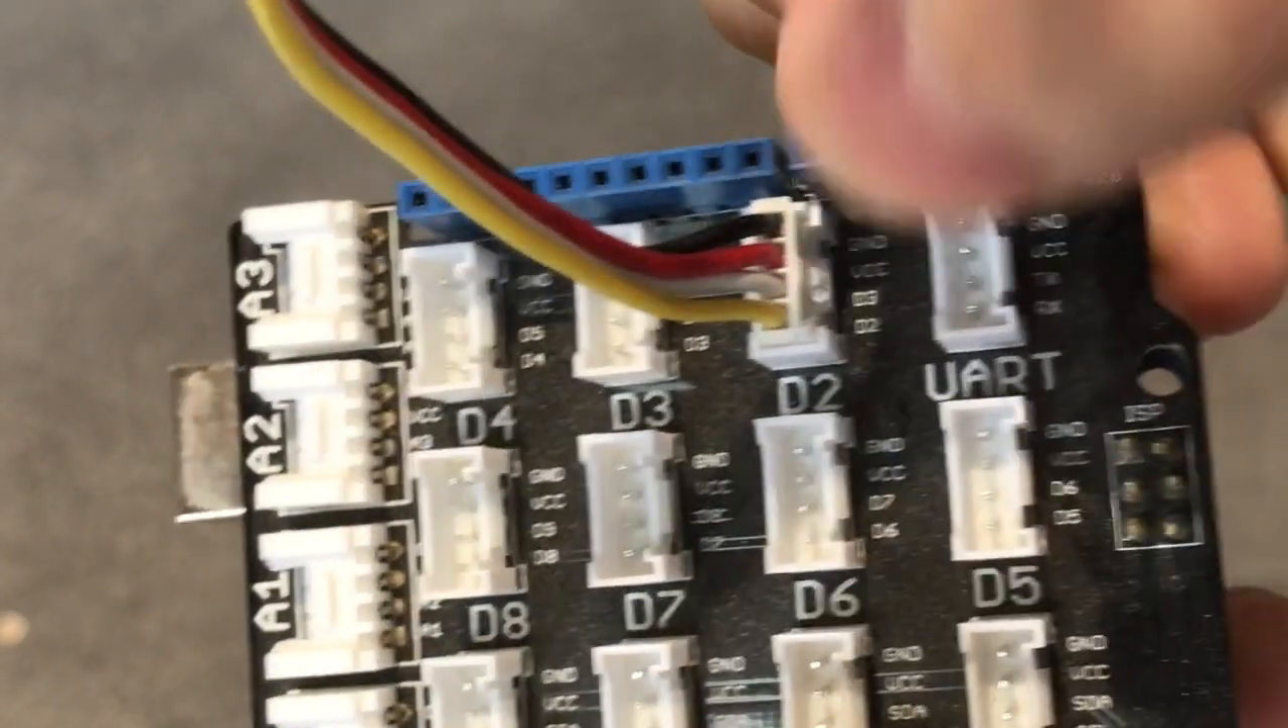Donc, lorsque je viens me brancher ici, par exemple, sur D2, j'ai bien le fil jaune qui est branché, ici, on le voit, sur D2.